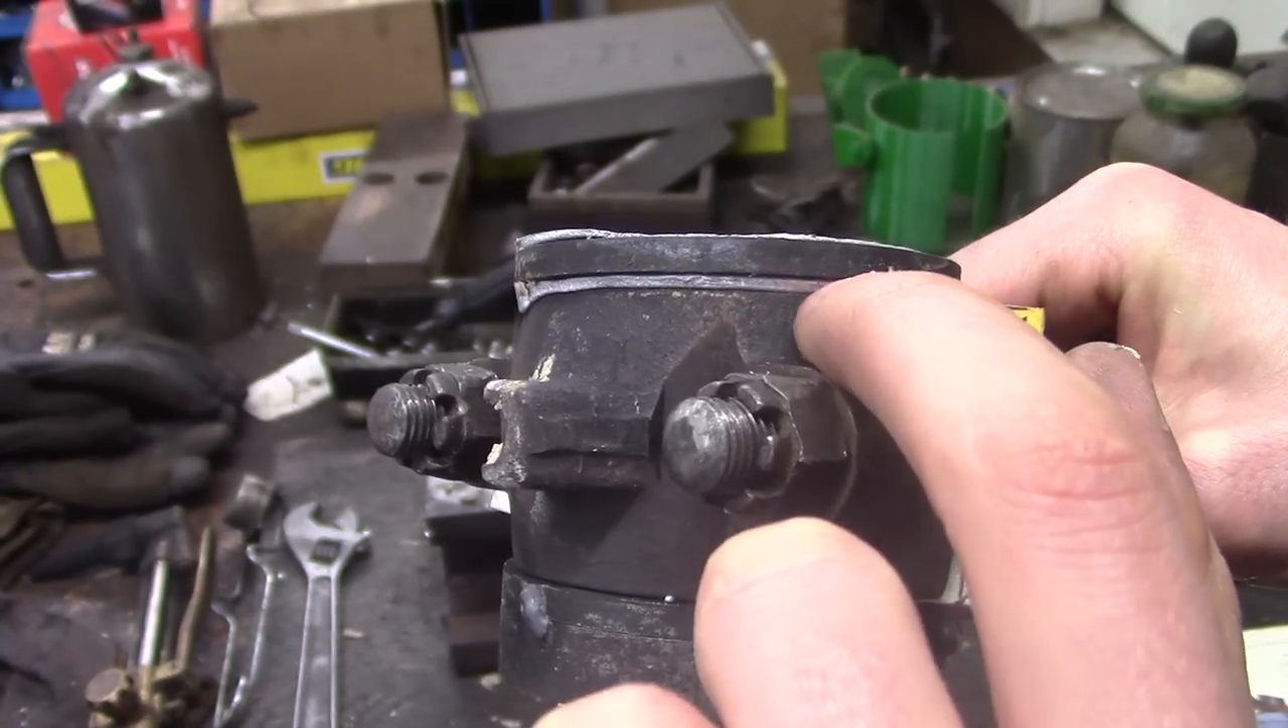There's a gap there, you can see that filled in with babbit, but I think that'll be okay.